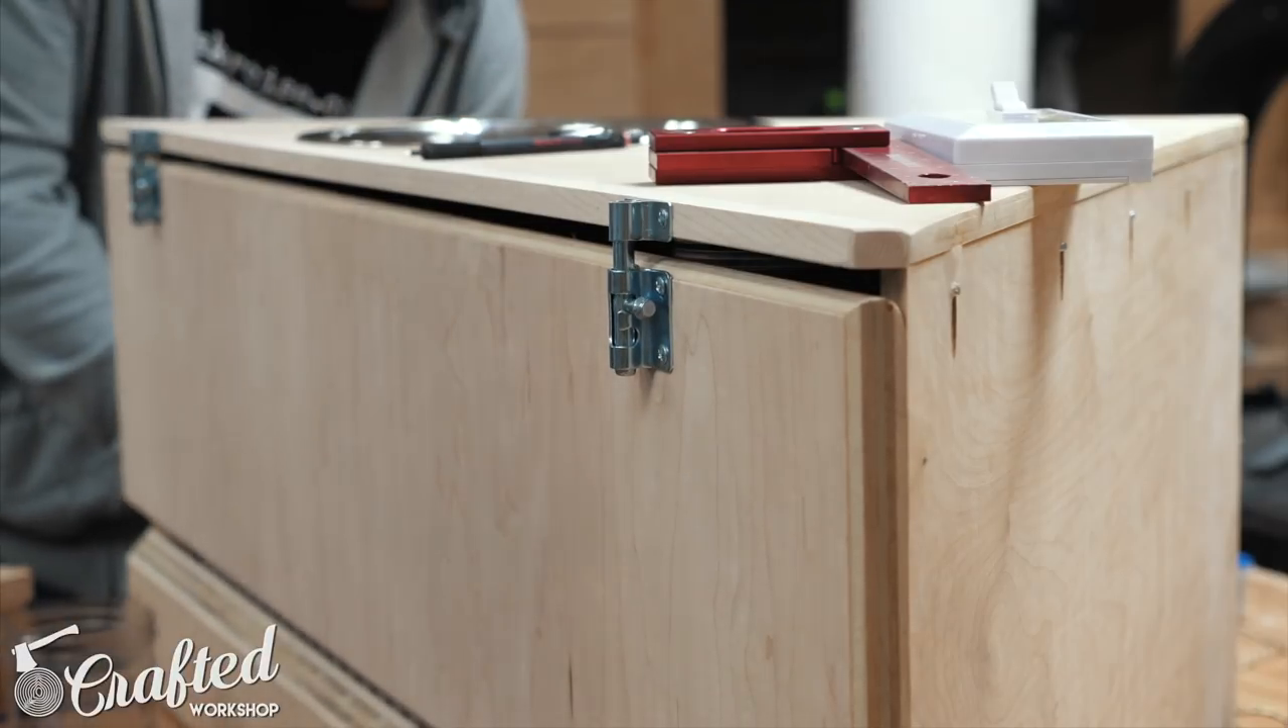To hold the door in place, I installed a few barrel bolts, one on each side of the door.